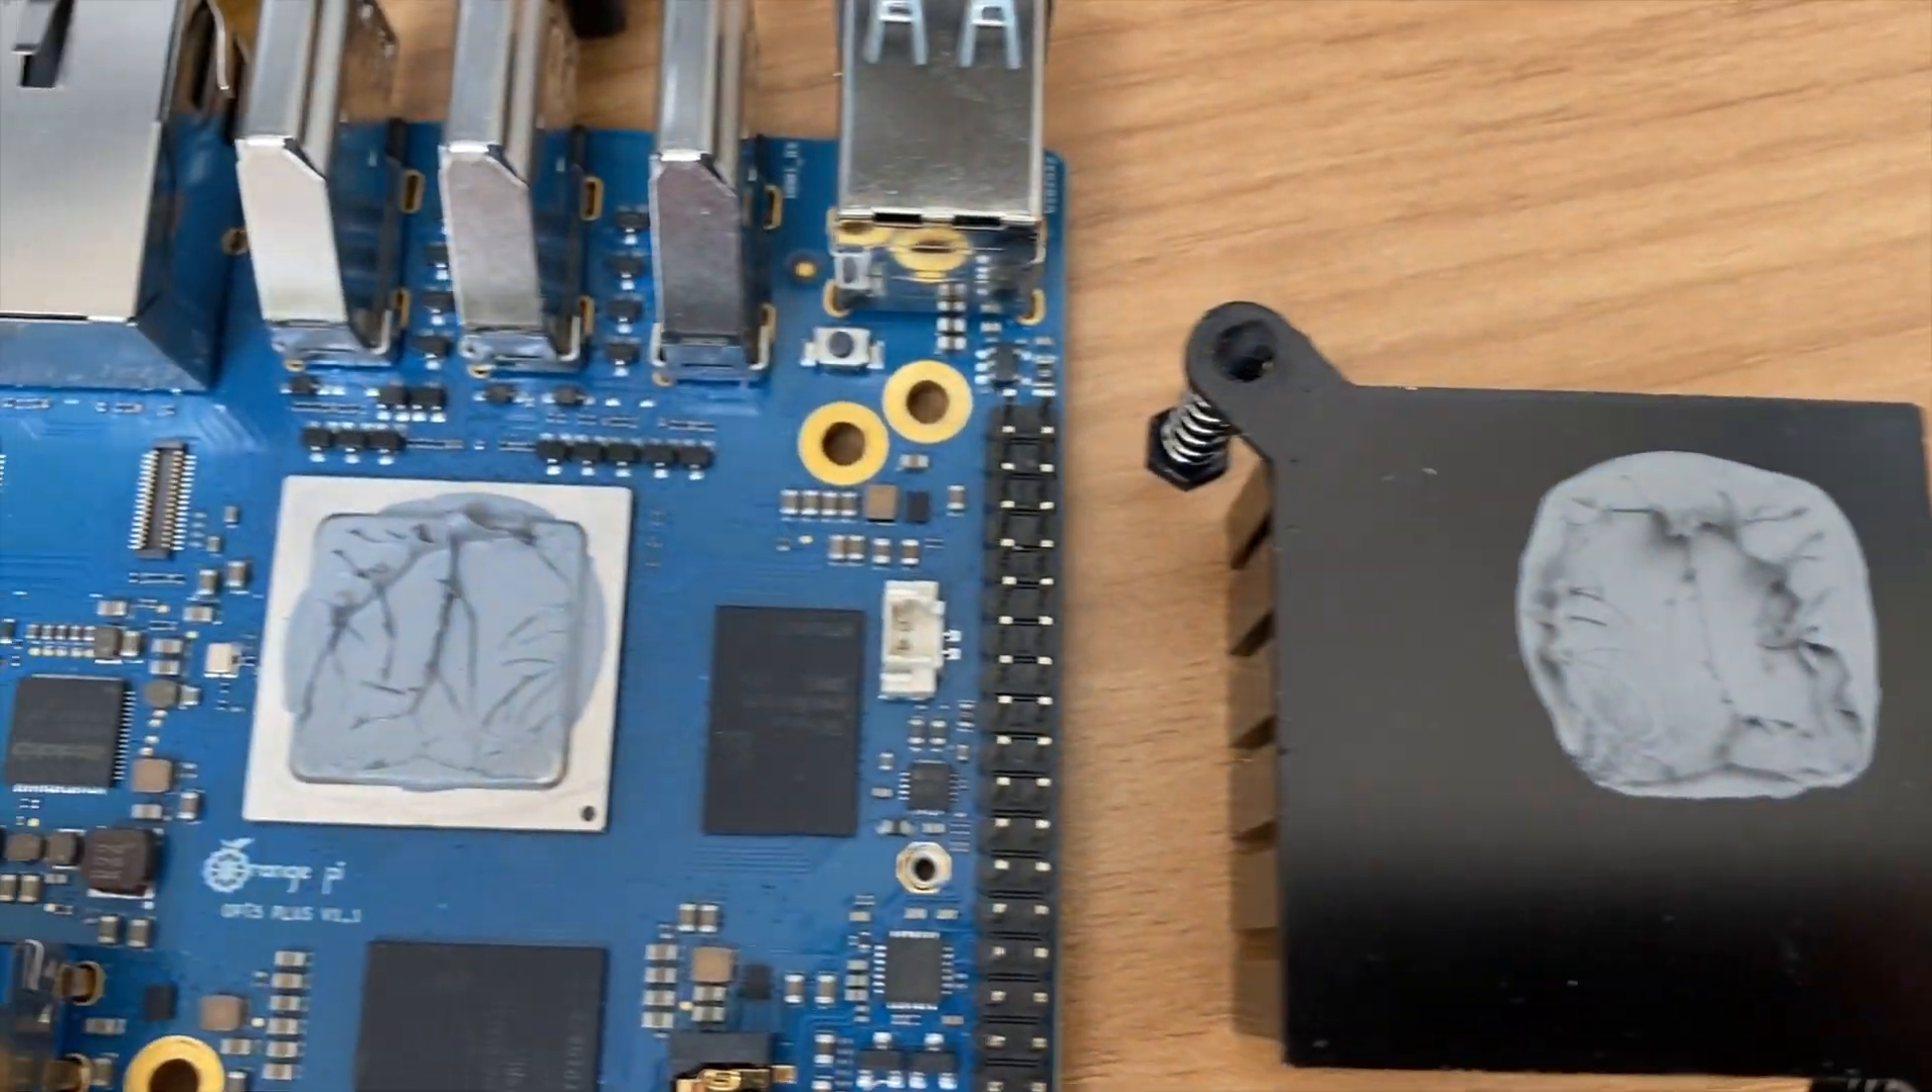Okay so i've taken the large cooler off now let me know what you think about the deployment of thermal paste too much too little.